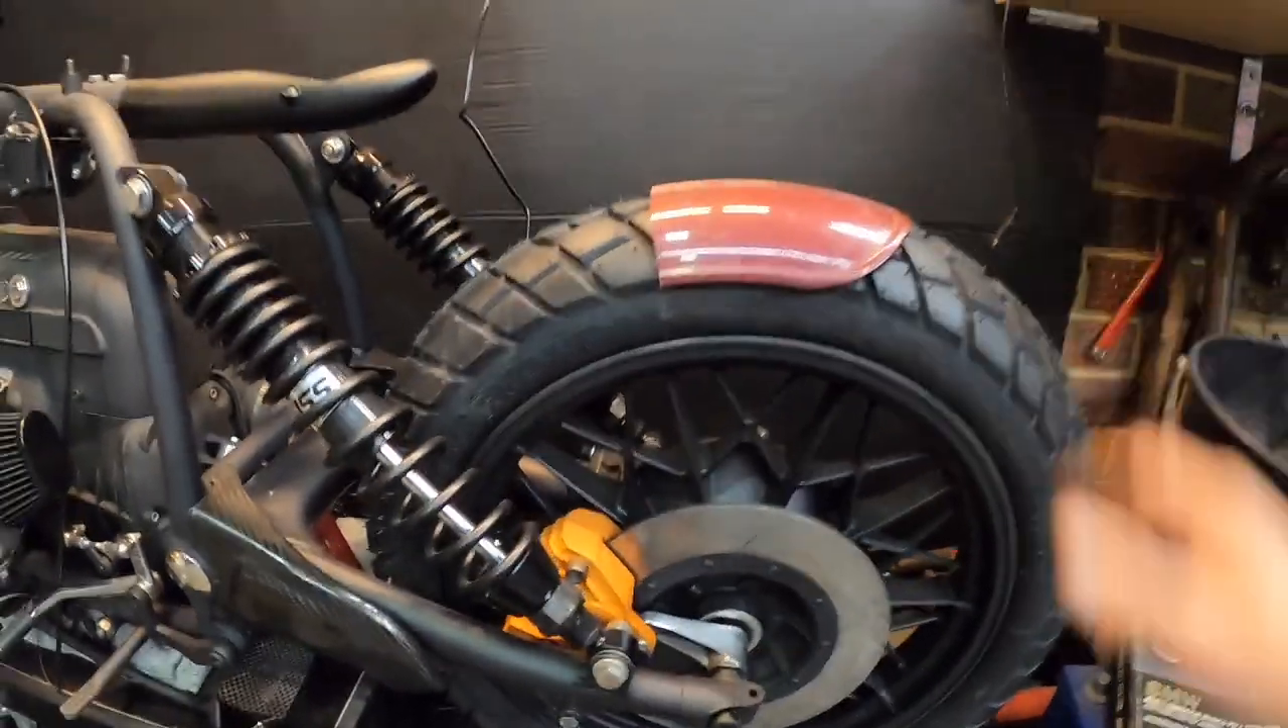While I was playing around with it I've actually realized that the rear of that fender actually fits quite nice on the rear wheel so it's pretty much the perfect size for it.